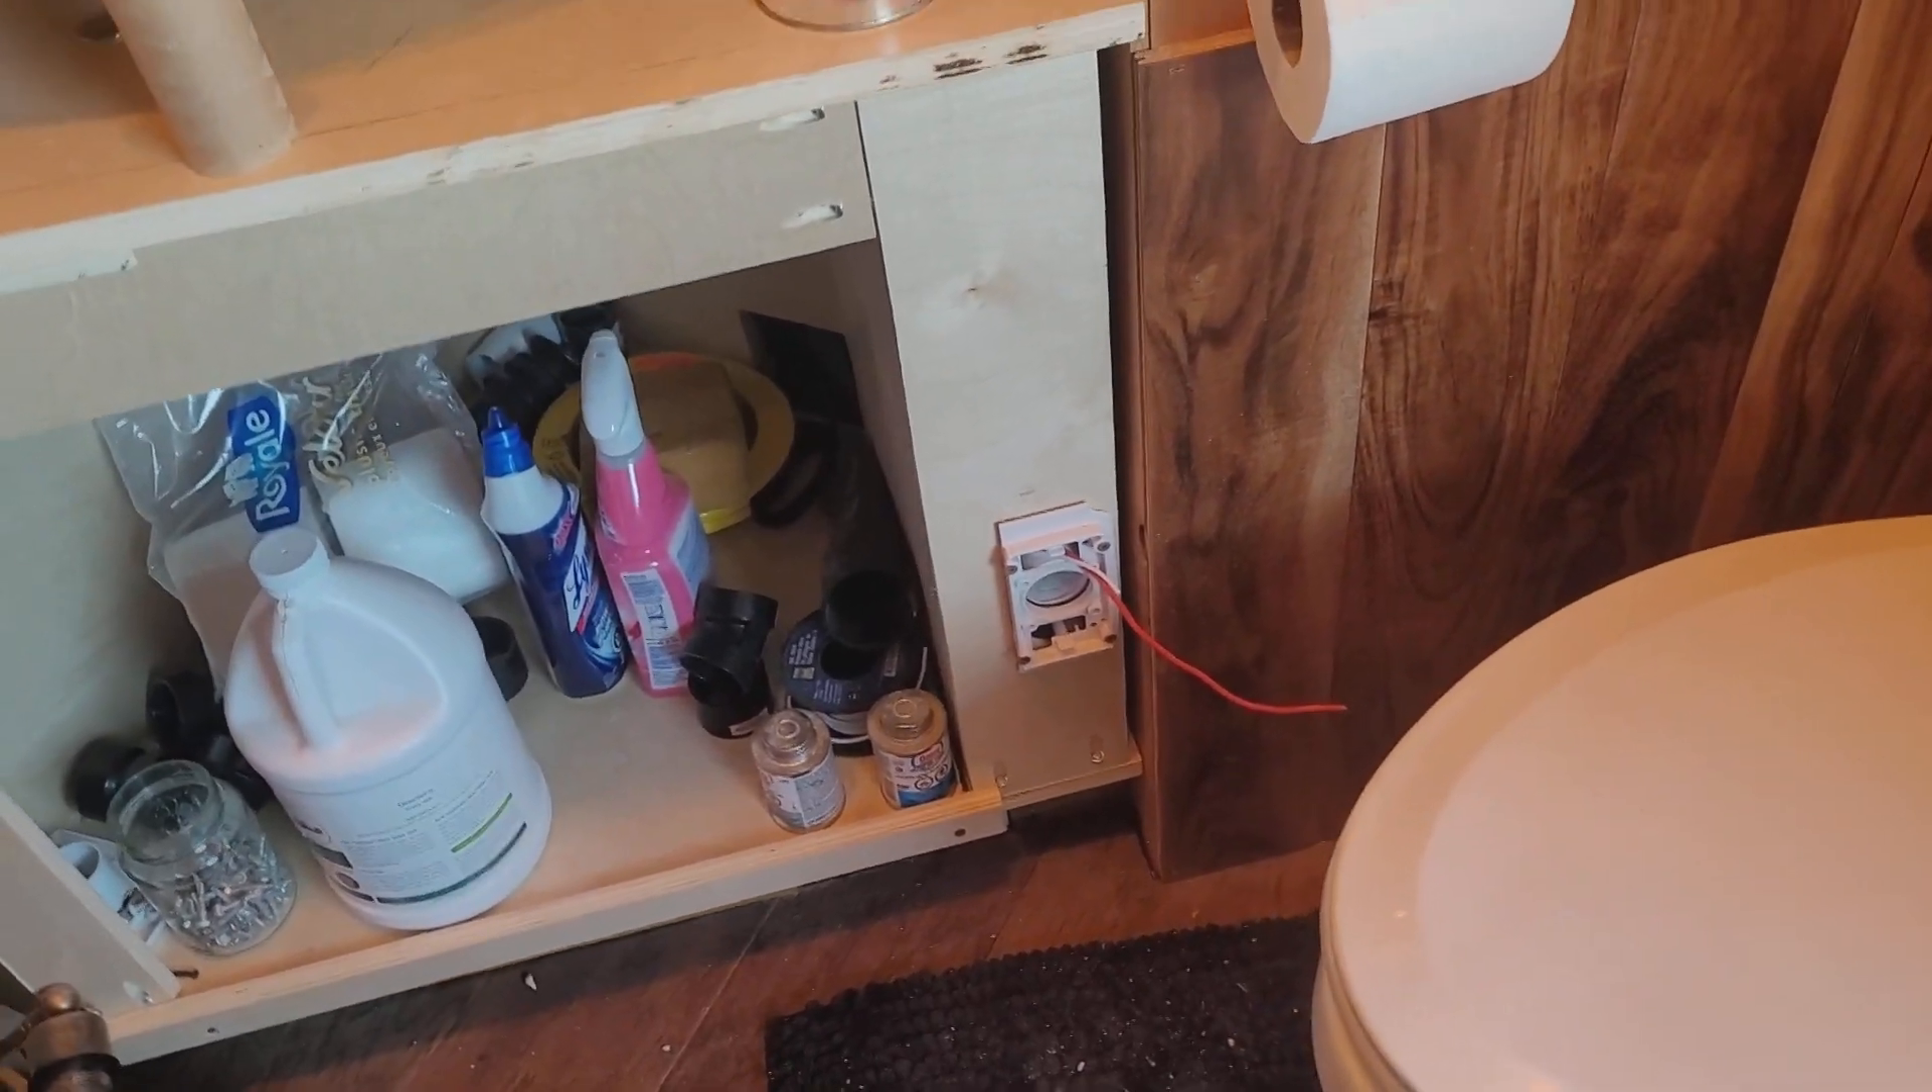So you know all the there's the fitting for the uh central vacuum that's not finished yet it's all plumbed in and everything but uh I gotta wire the I gotta wire it and mount the the face plate.